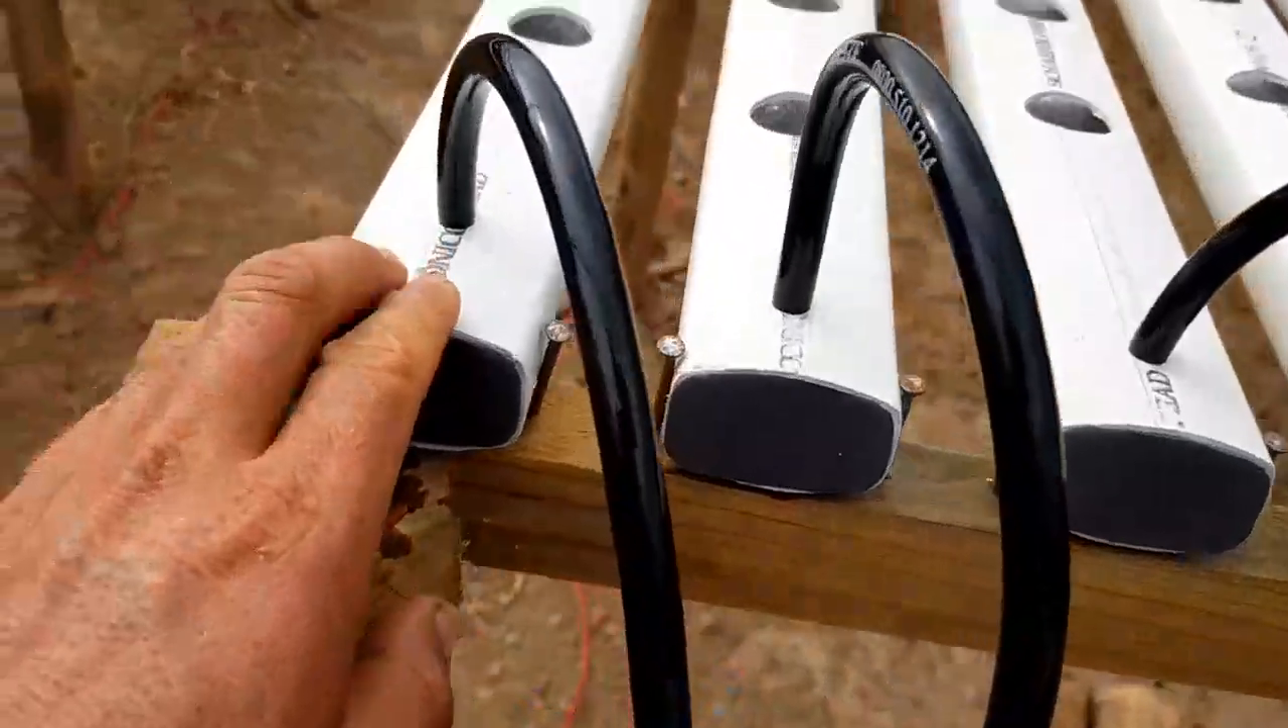Aqui eu coloquei as mangueirinhas, né?